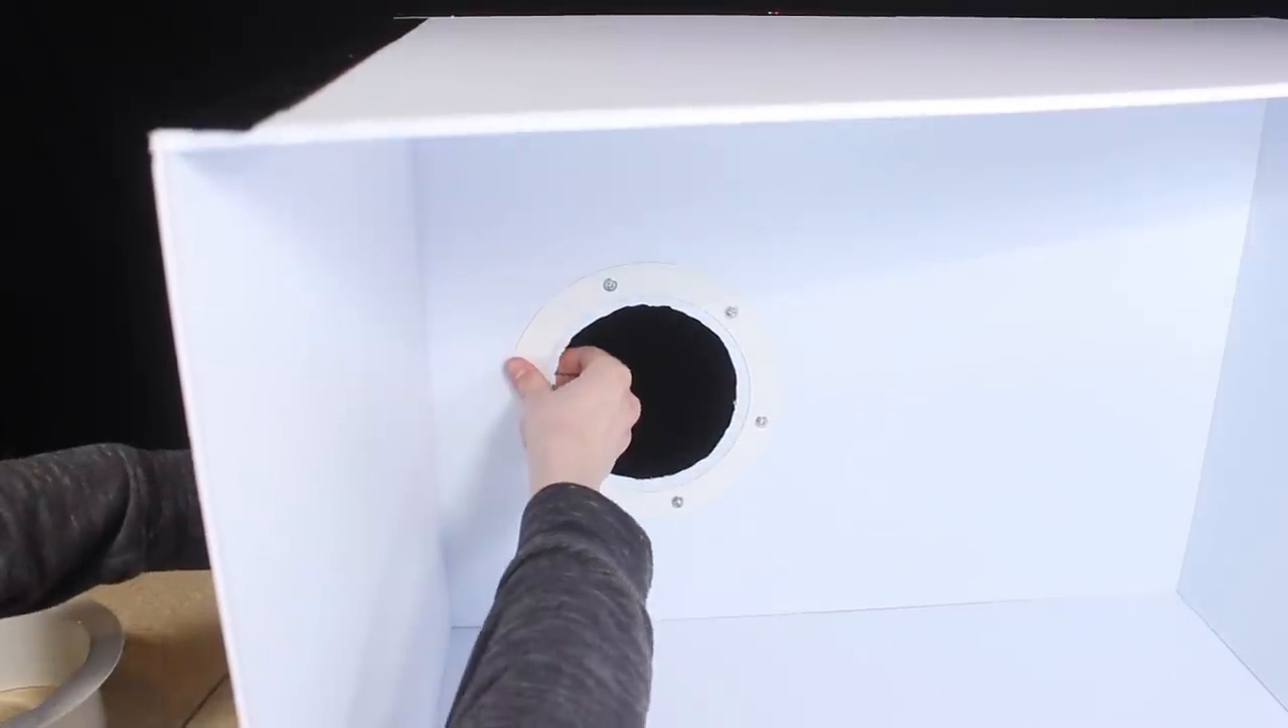I then installed the flange to the back of the box.